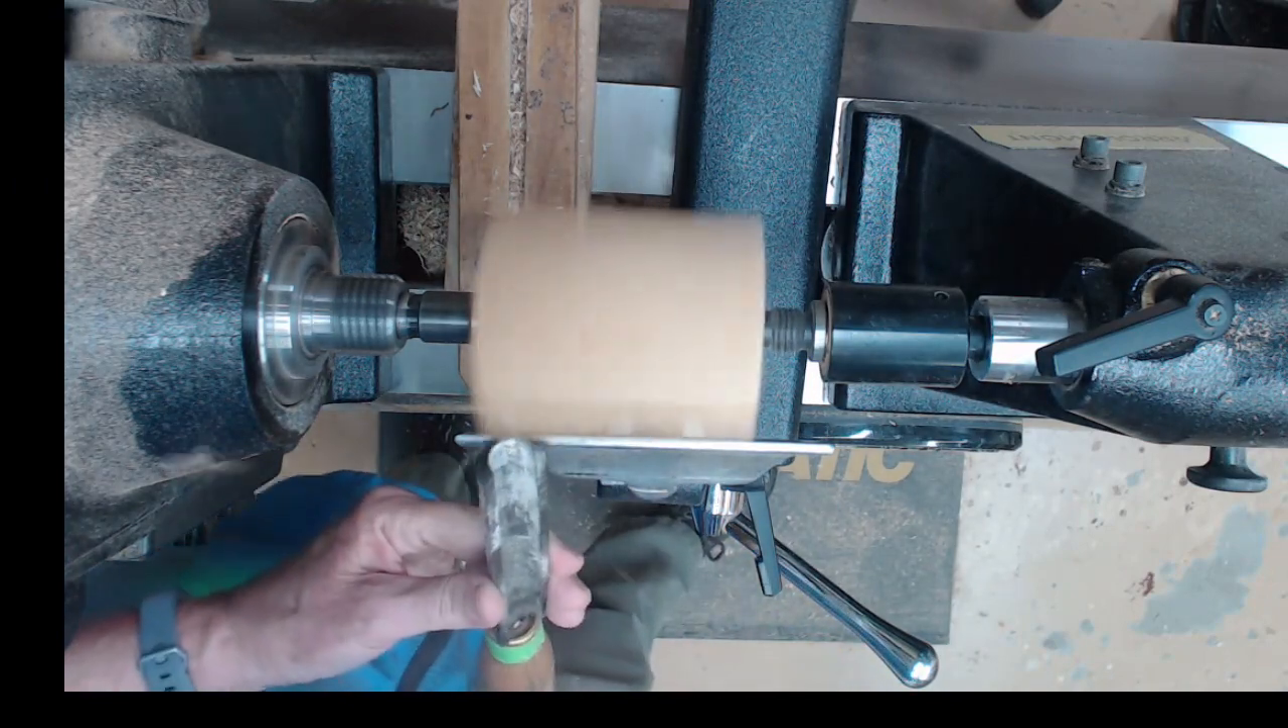Okay I've mounted the blank between centers now I'm going to turn it around.